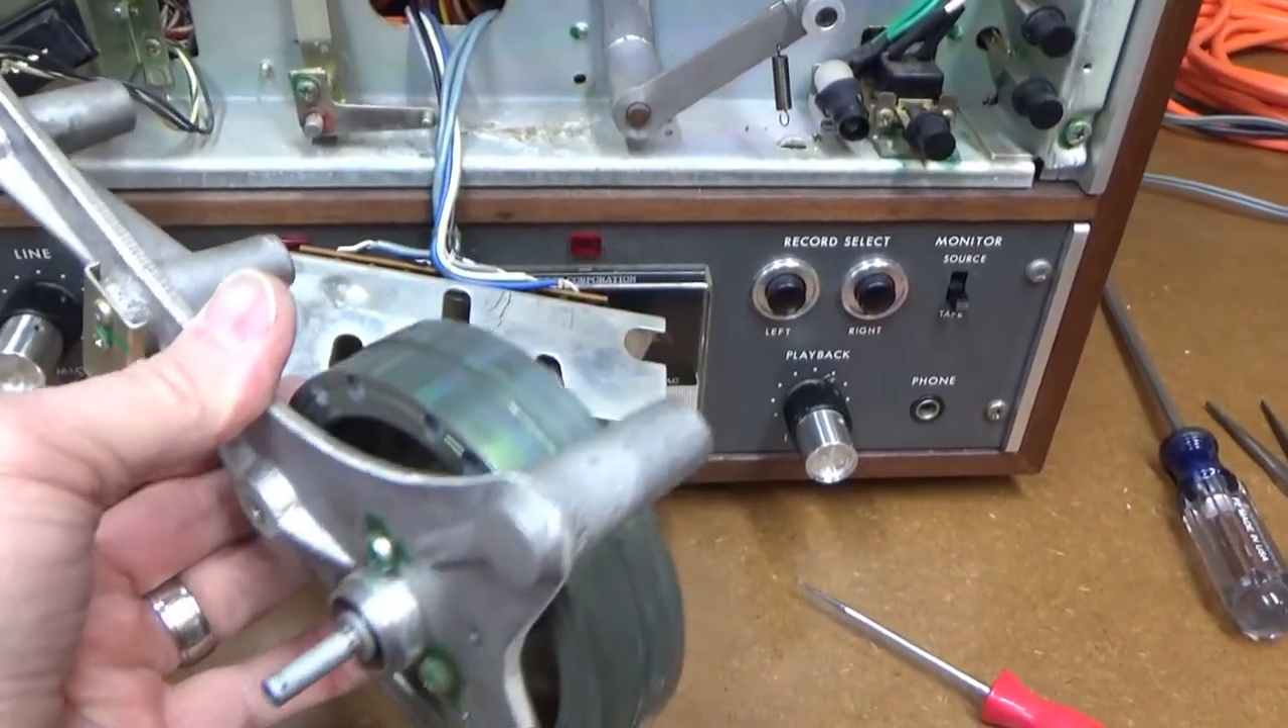Alright, I got this capstan assembly off.